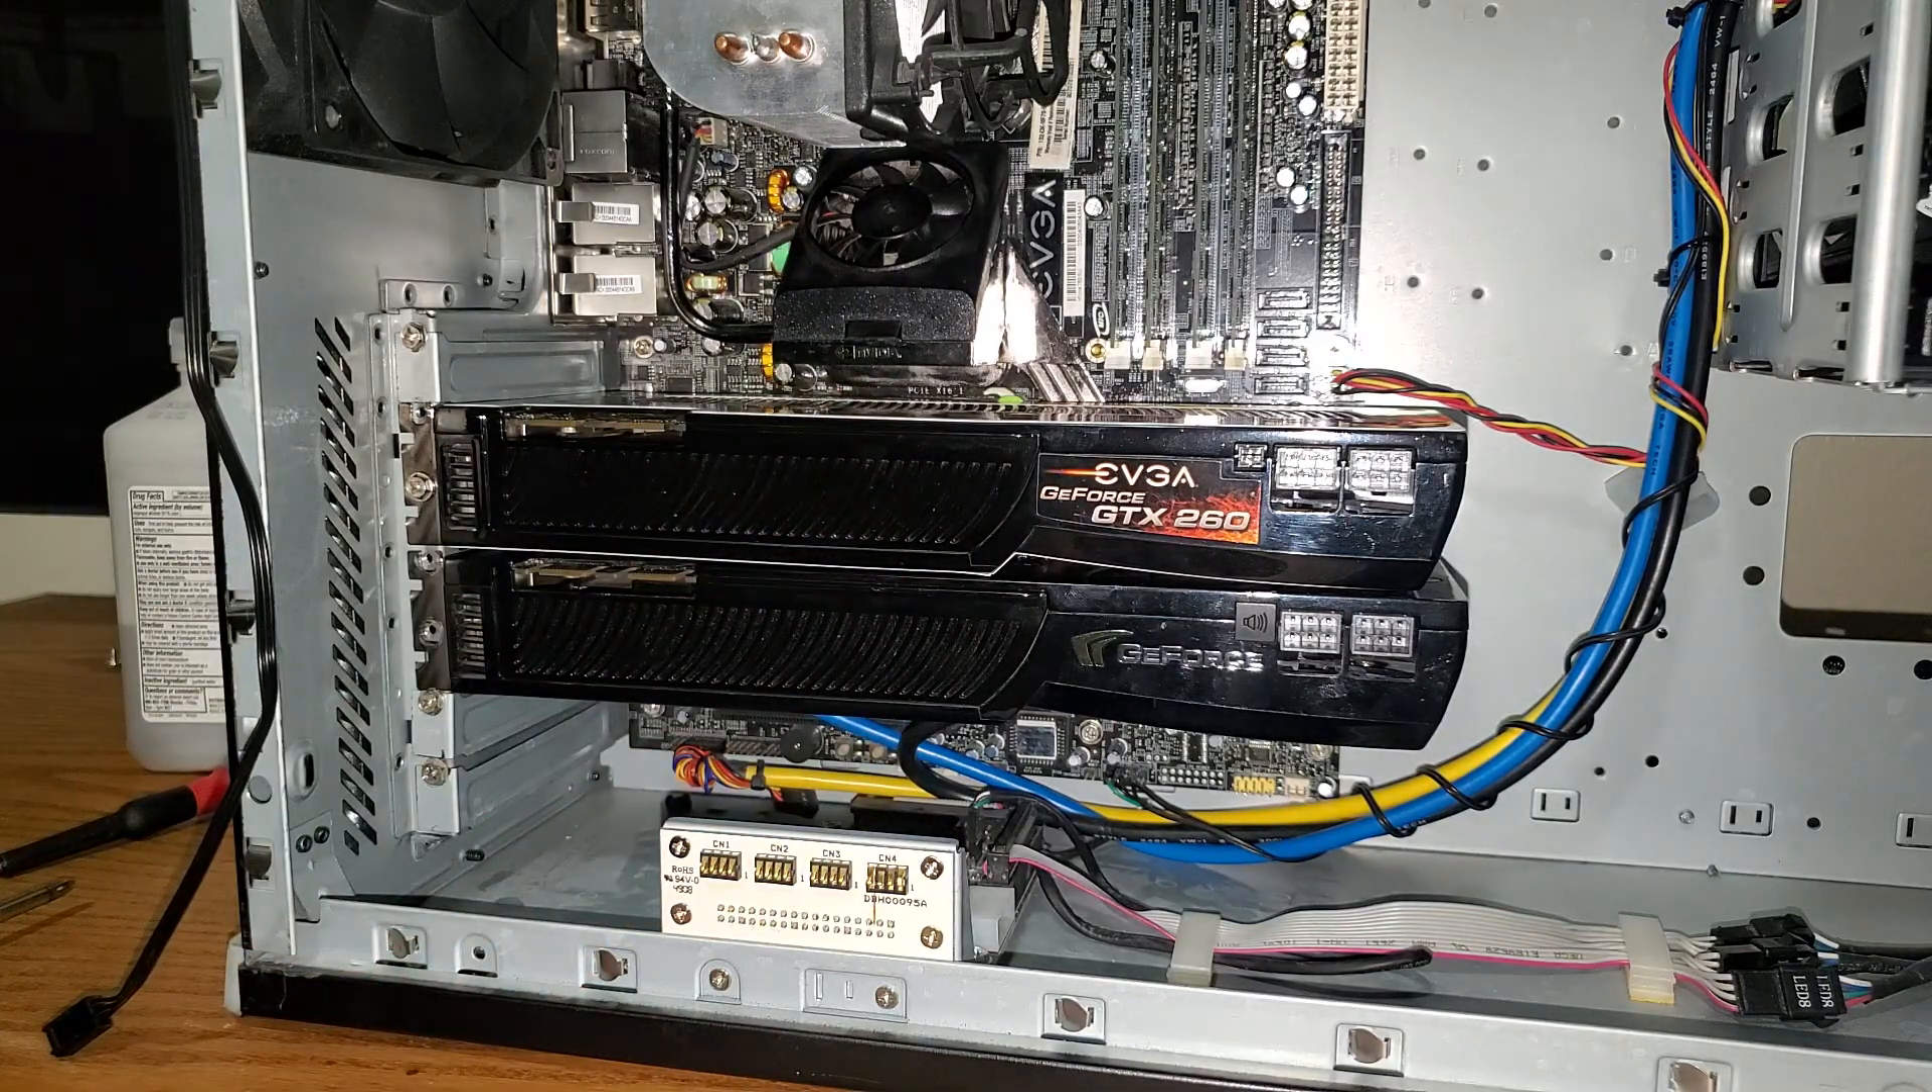And i think those wires fit but look there is no room between these two cards.